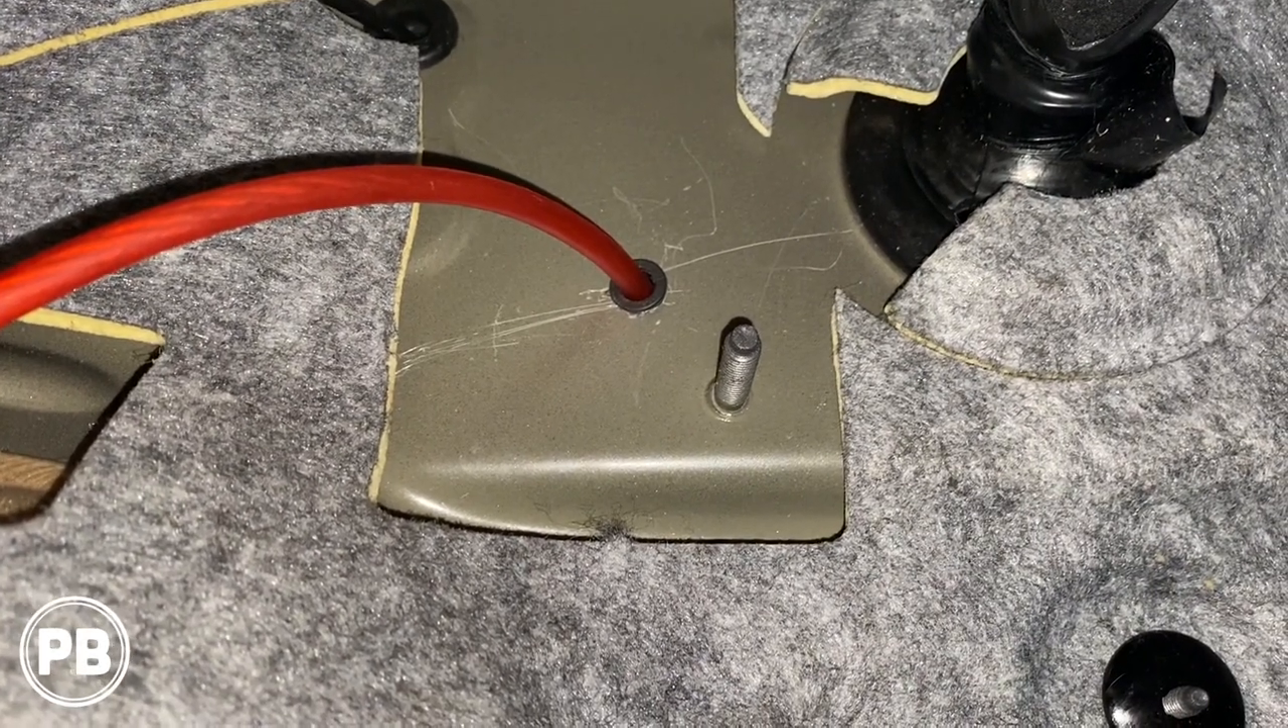Okay, so we went ahead and drilled our hole there, put the grommet in and put our wire through.